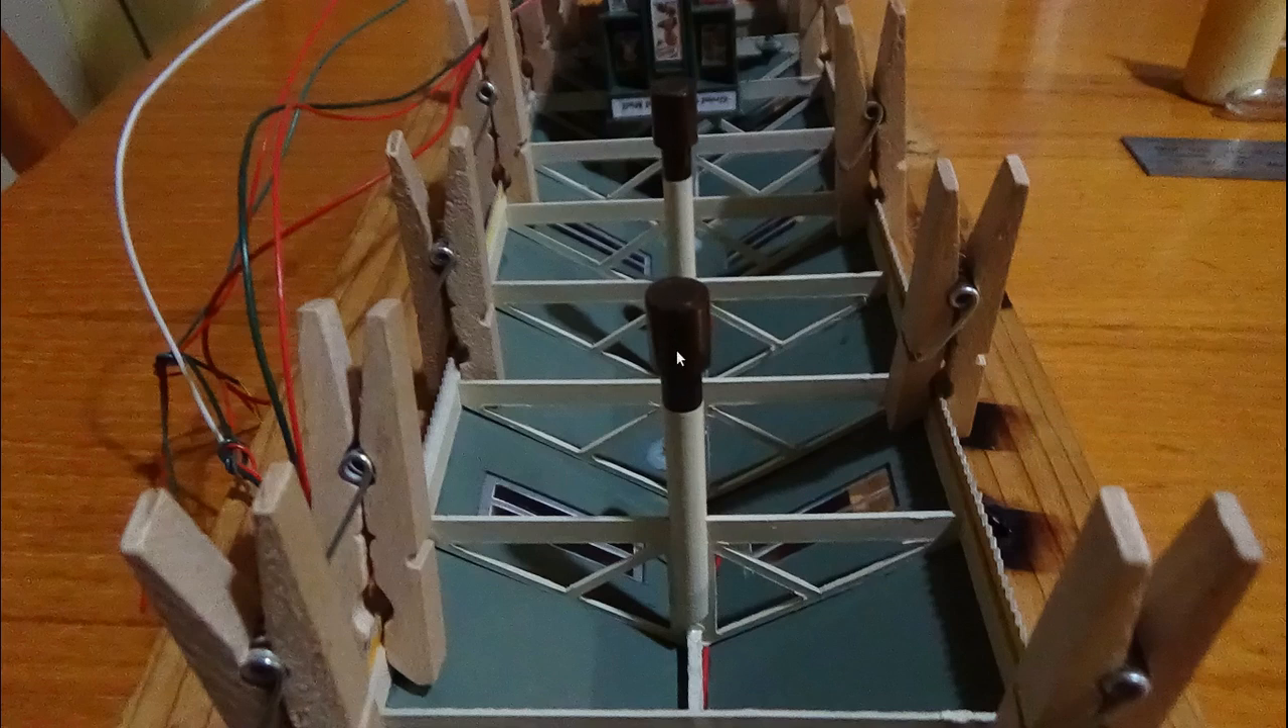Our um canopy posts are in place.